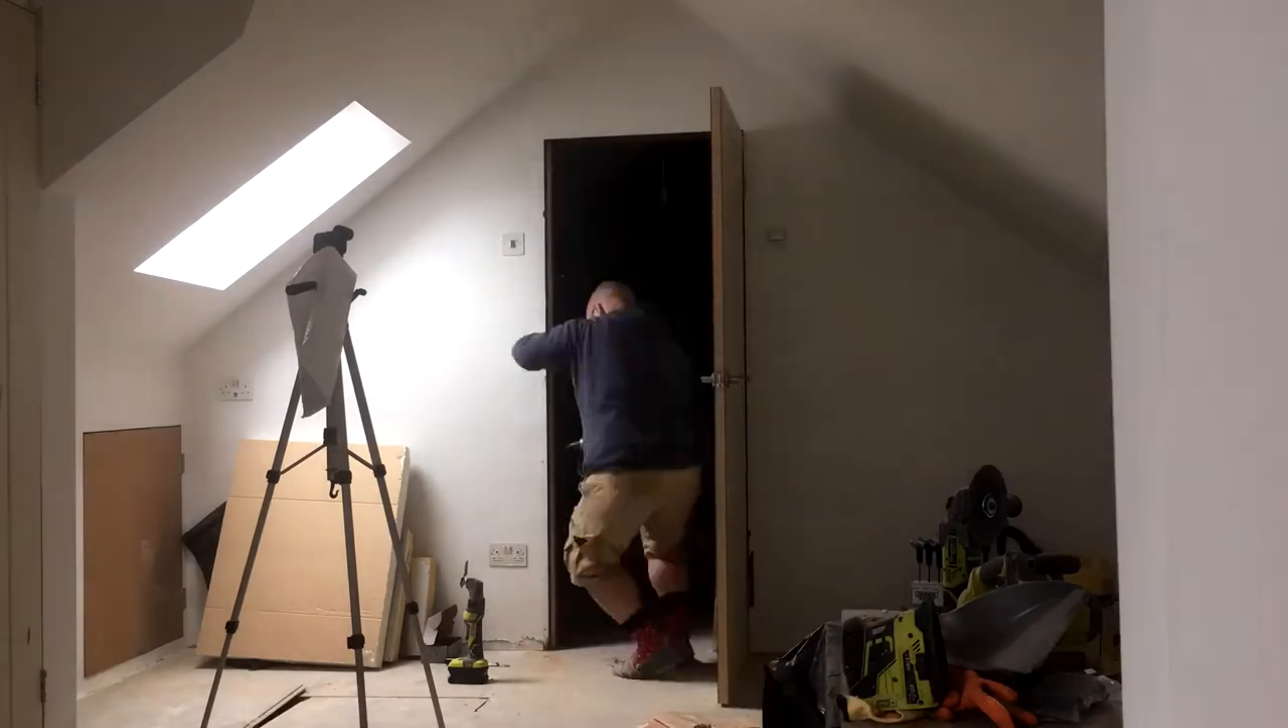And now I have a door to the bathroom and I can hide stuff, pretend nothing's inside there.